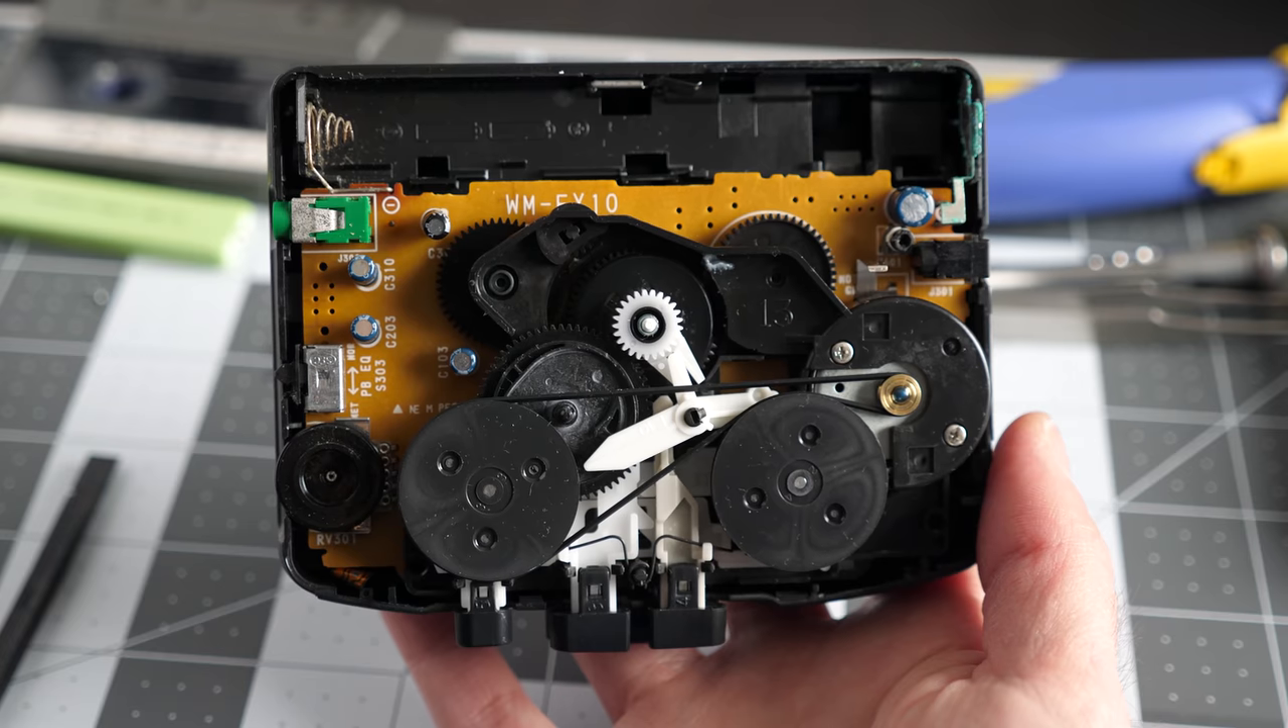It took a little while to release them with a spudger, but eventually I was able to get the back cover off.